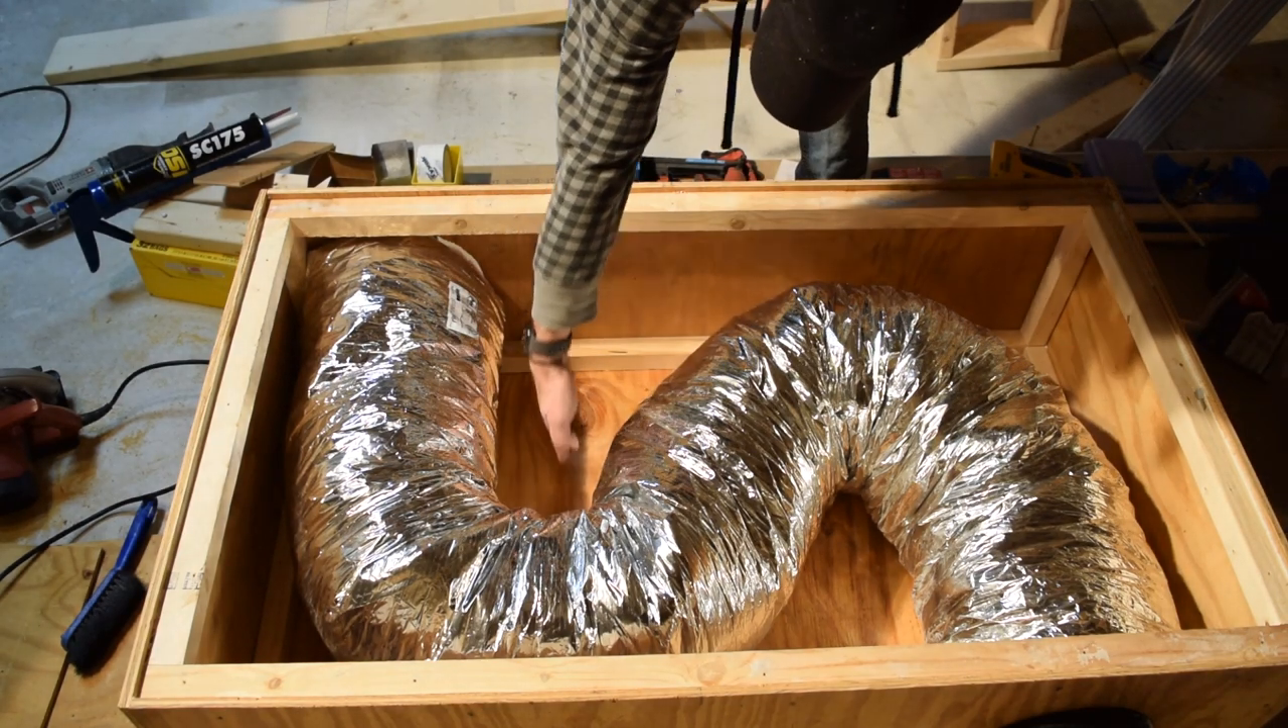And I got the duct coming out here and I've snaked it through.